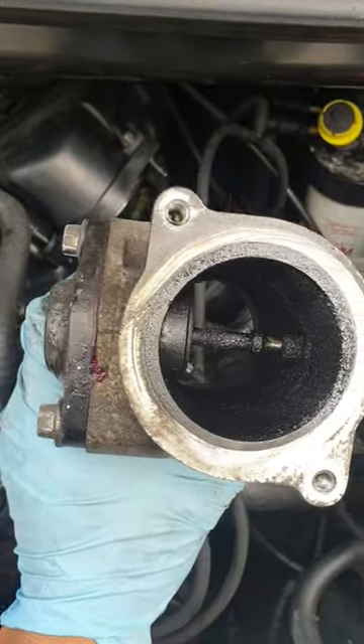This is a Ford Transit EGR valve that's just been removed.